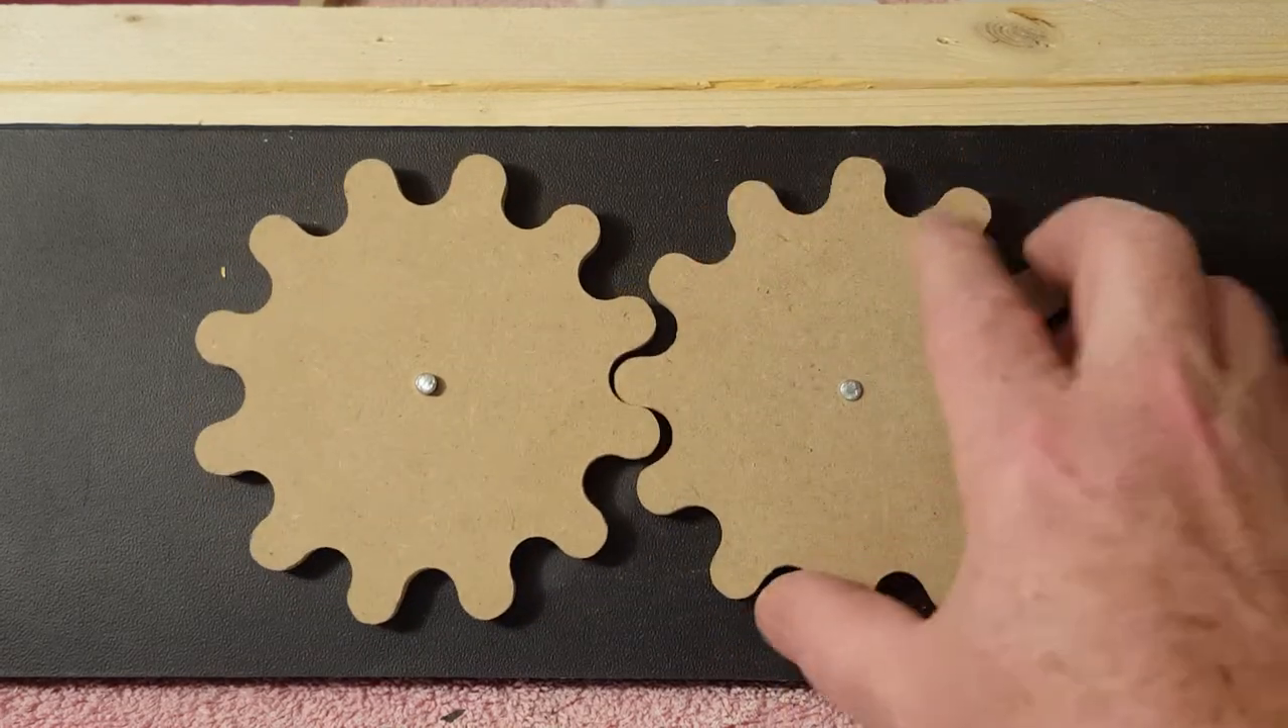So here the gears are closer together, center to center. You can see there is much less of a gap and they actually do mesh better.